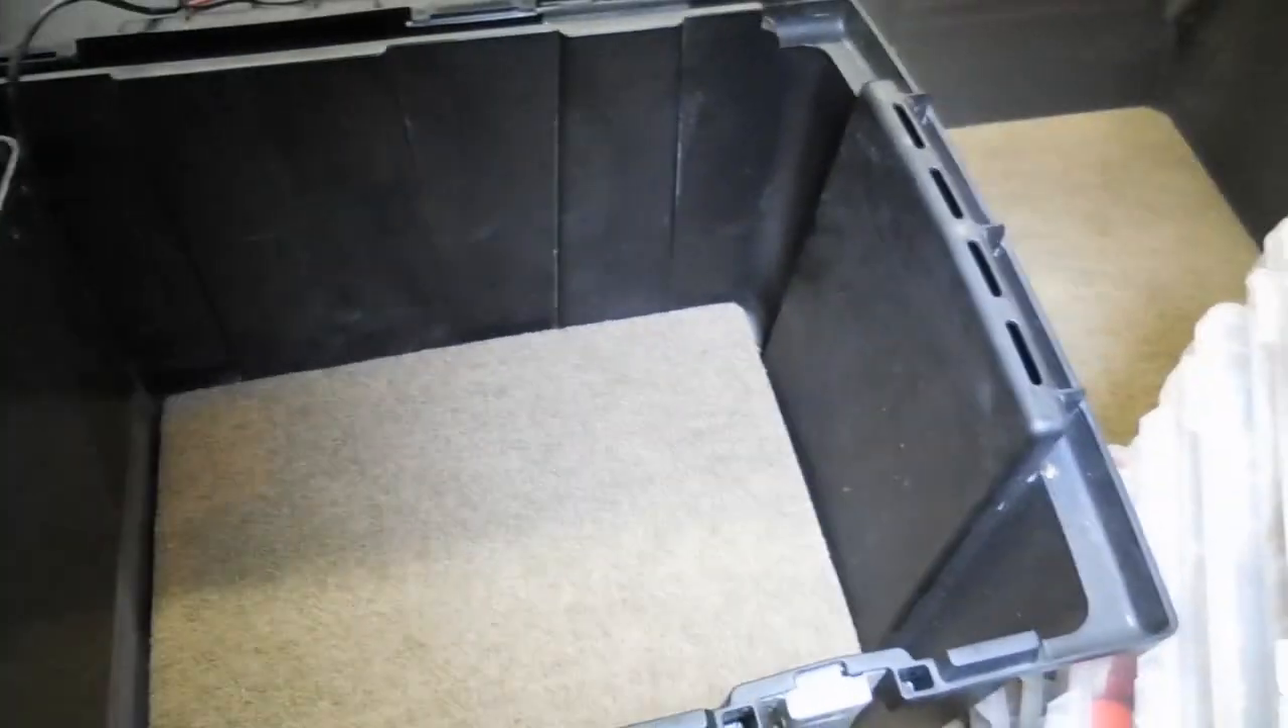I actually got my carpeted piece of paneling in there.